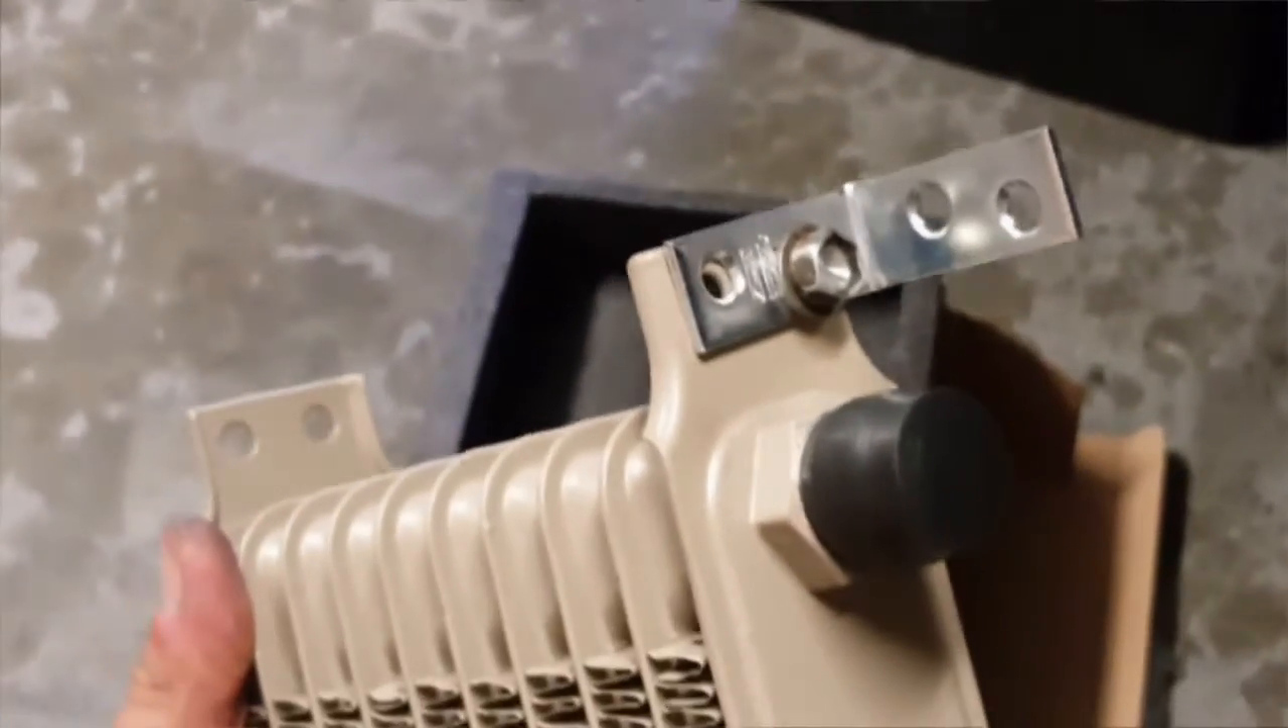I got this first bracket on there I'm just got one bolt in there holding it in for now.